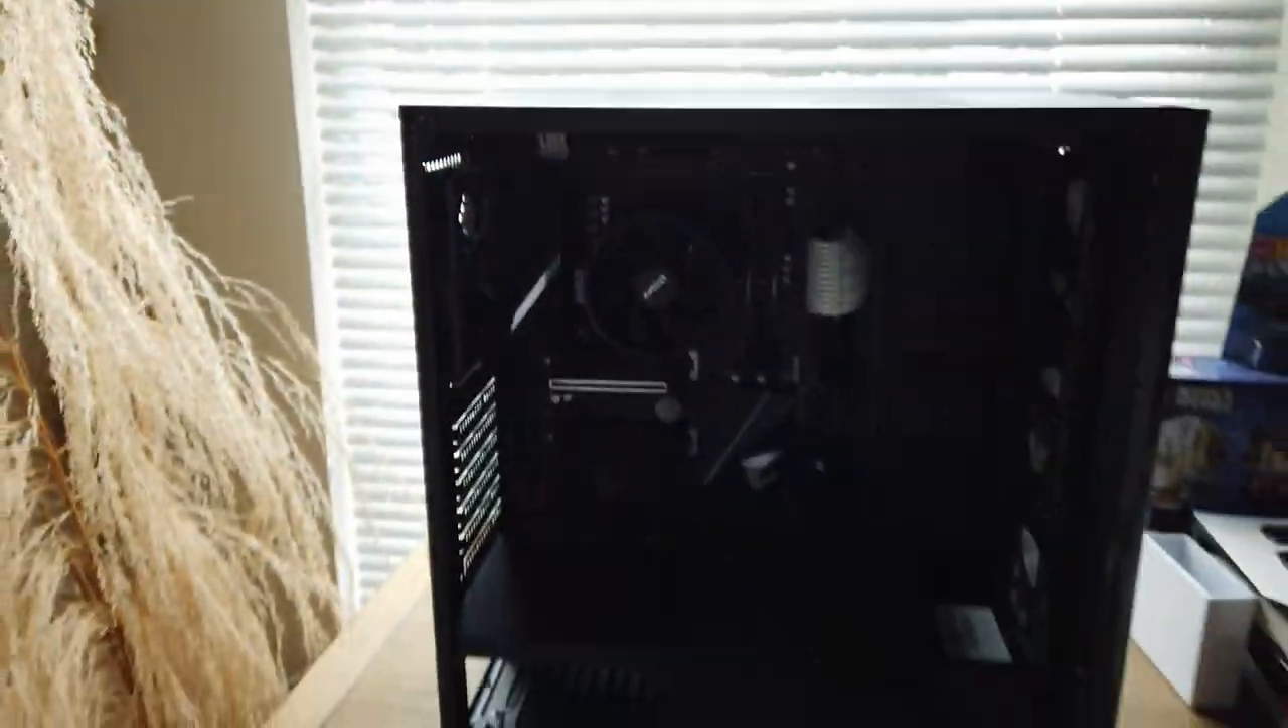Here we've got almost everything in as you guys can see no graphics card yet.